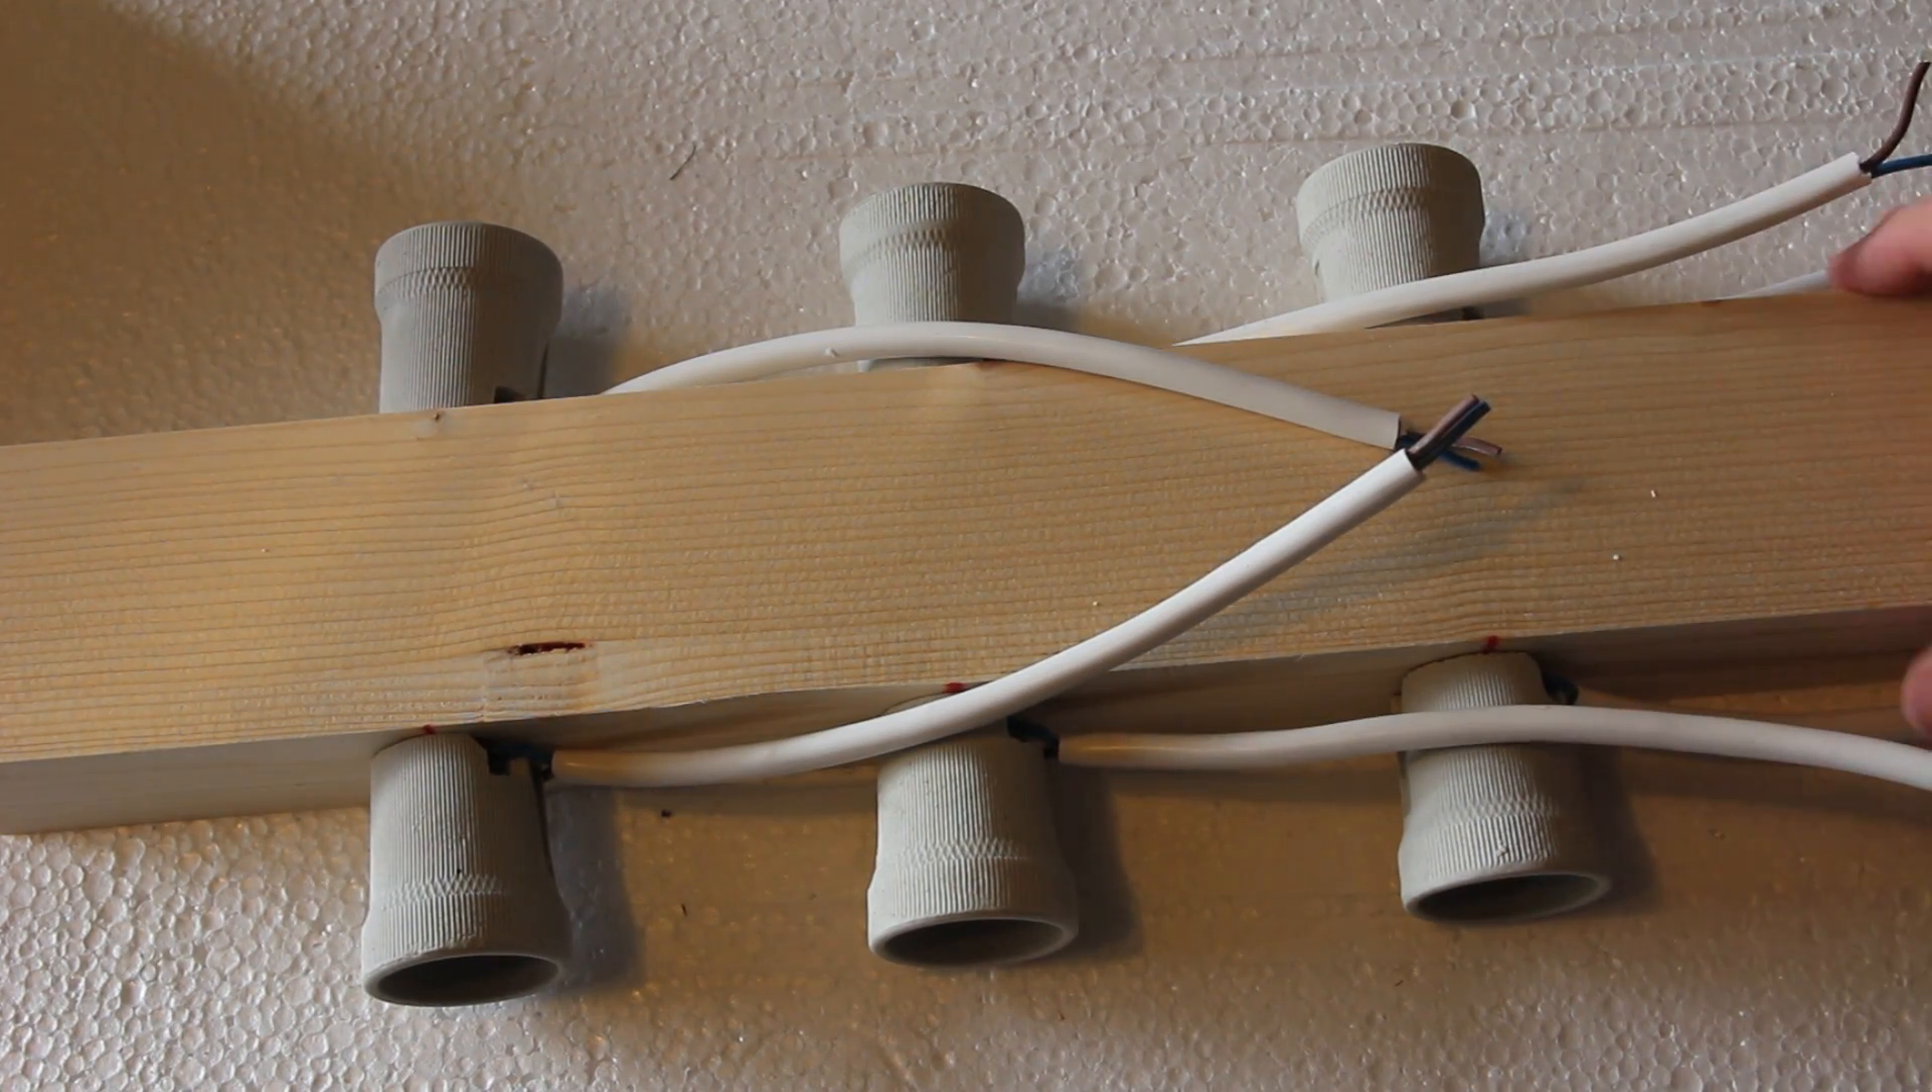Here you can see the six sockets evenly spaced and screwed to the piece of wood.